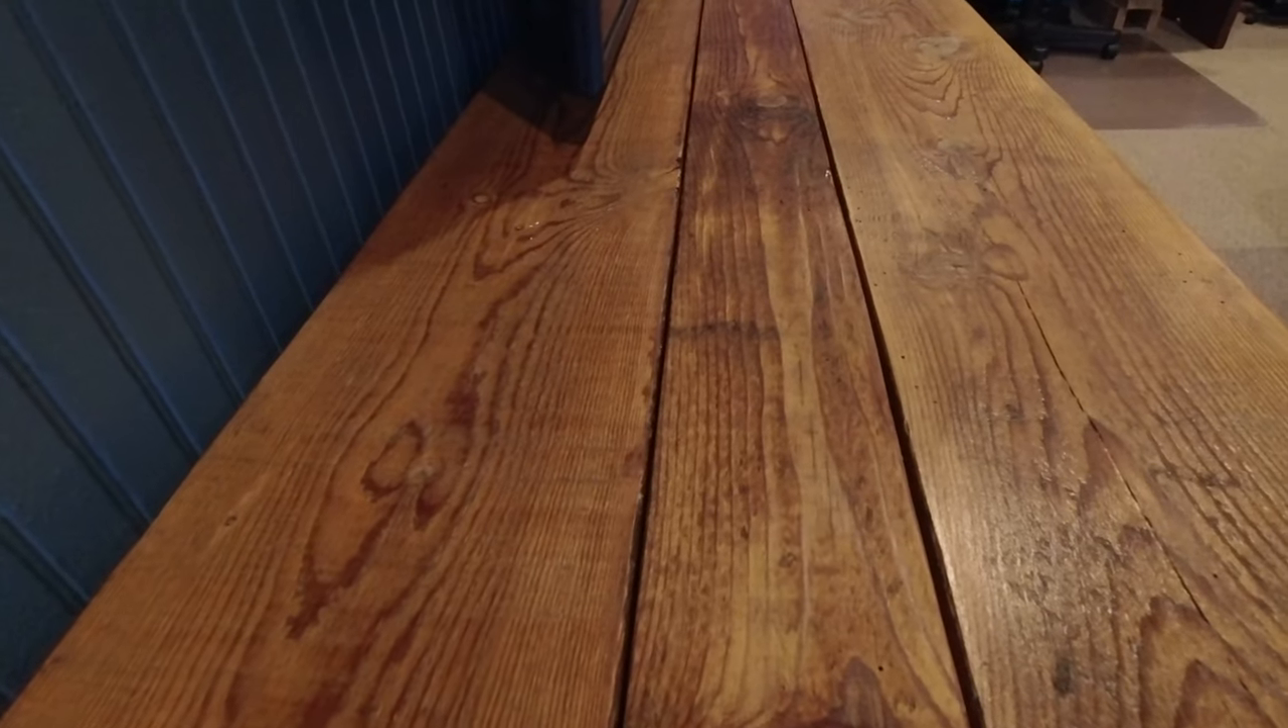Yeah, there's little gaps in between the boards.